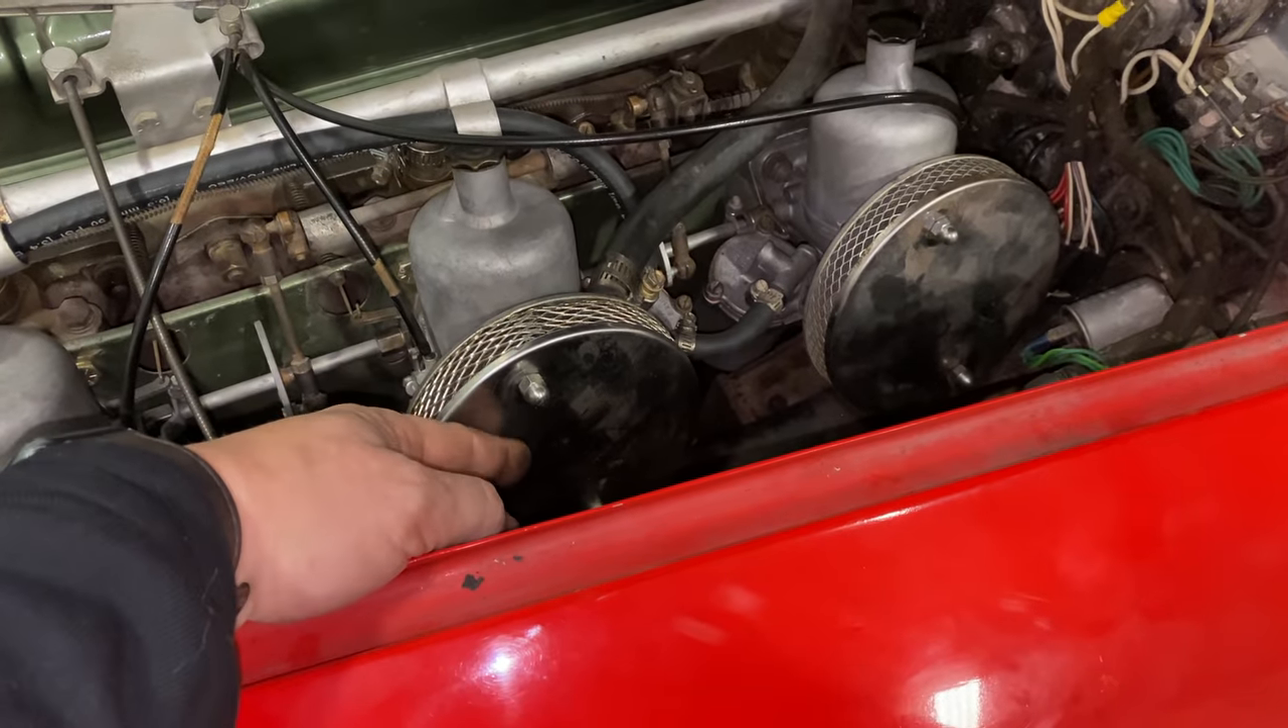I have the air cleaners installed now.